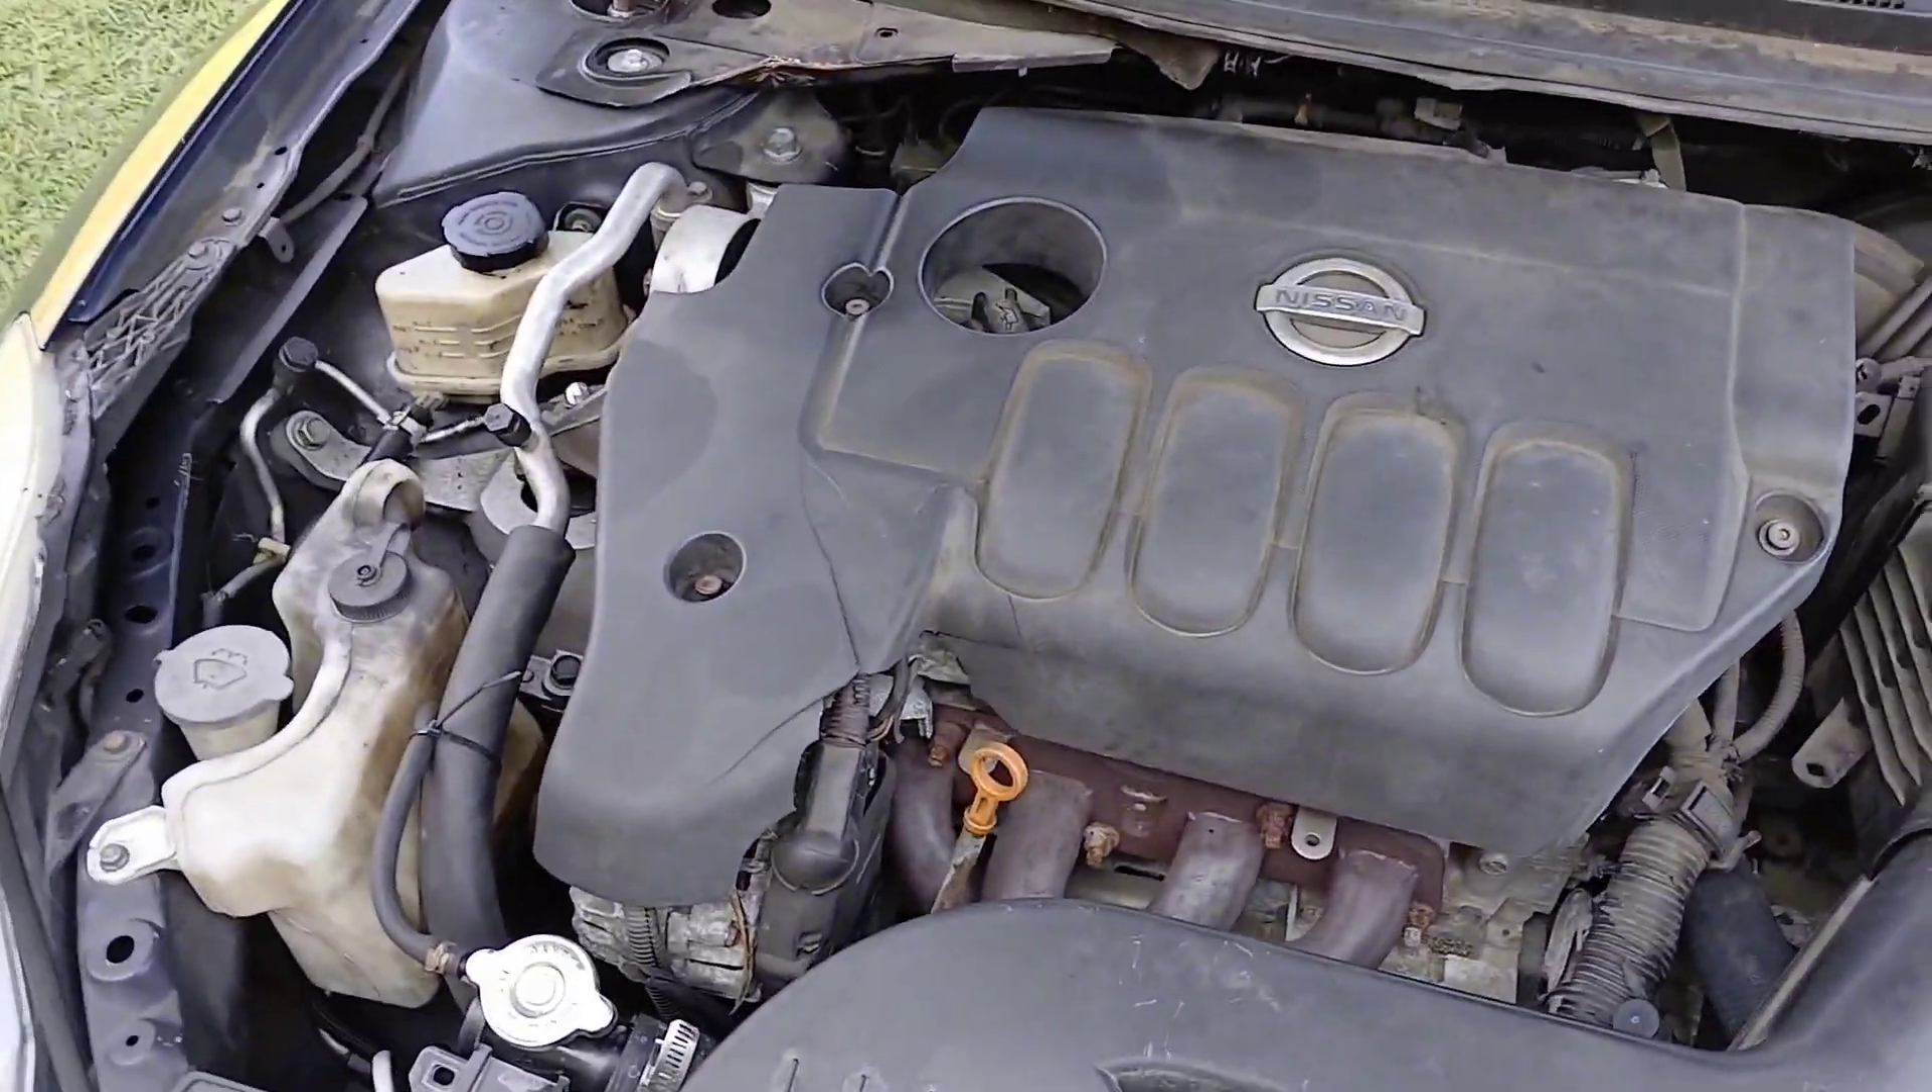All right so the cover is back on.